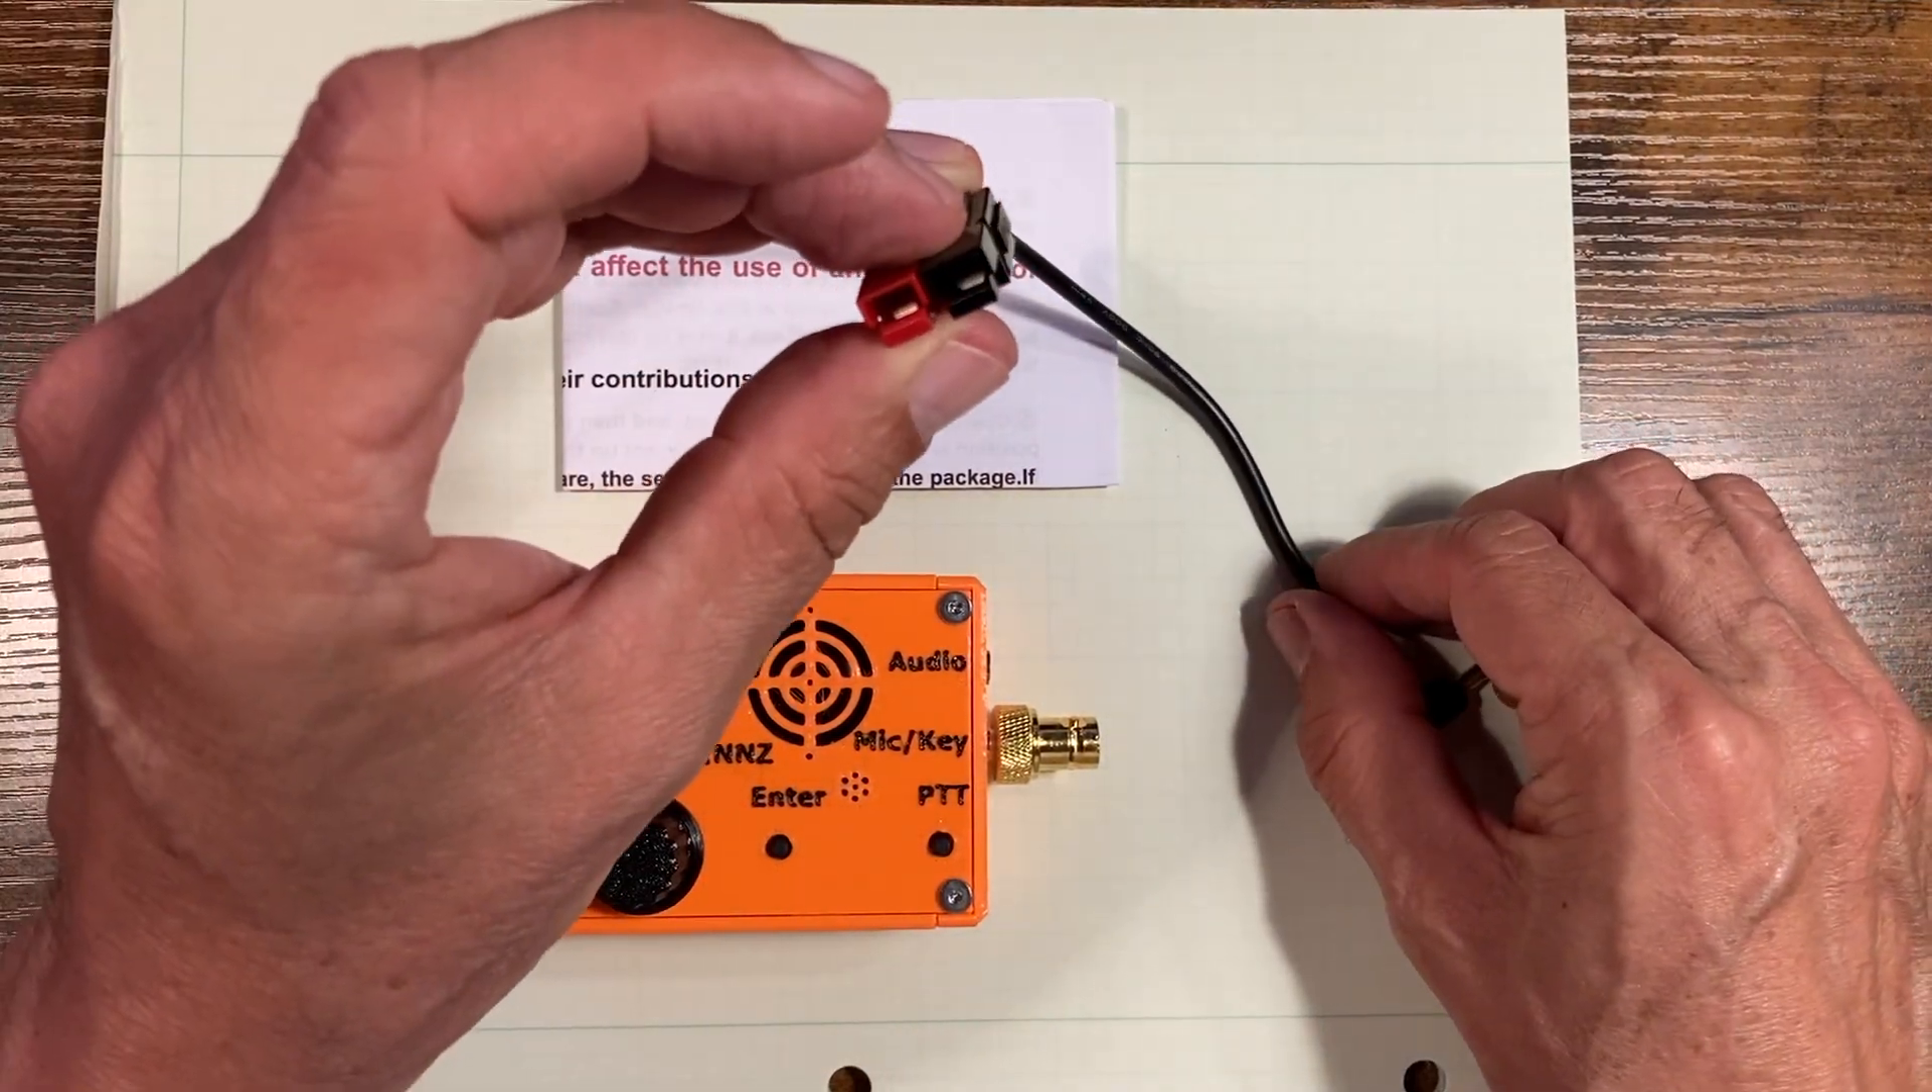Okay so what we've done now is we've put on Andersen power poles onto our power cable.